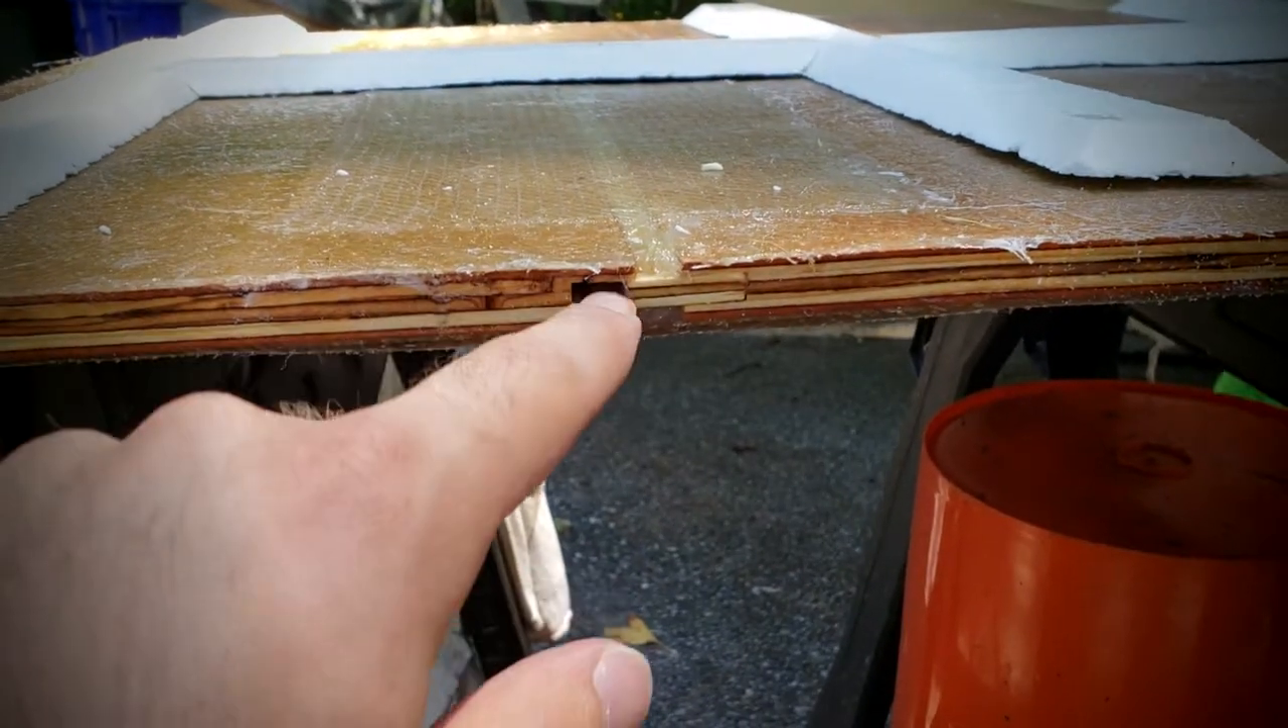Um, but as you can see, the, the pieces didn't come together completely.